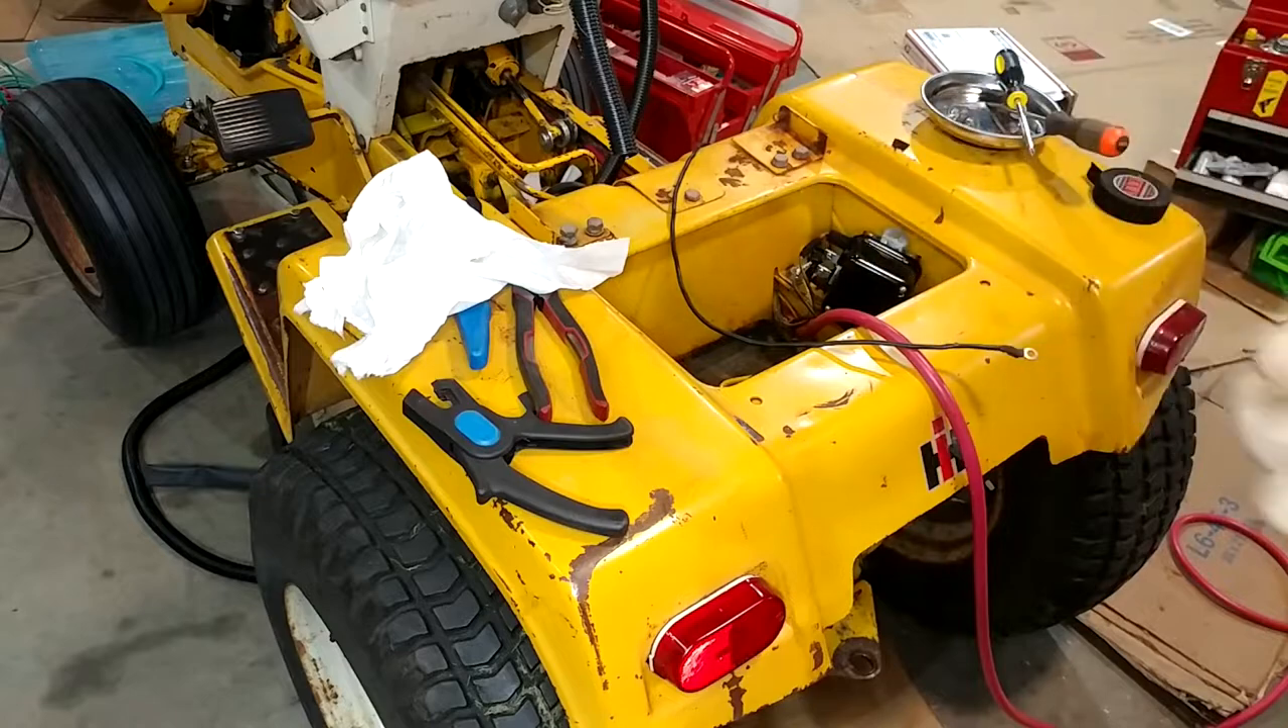So the fenders are all bolted on.